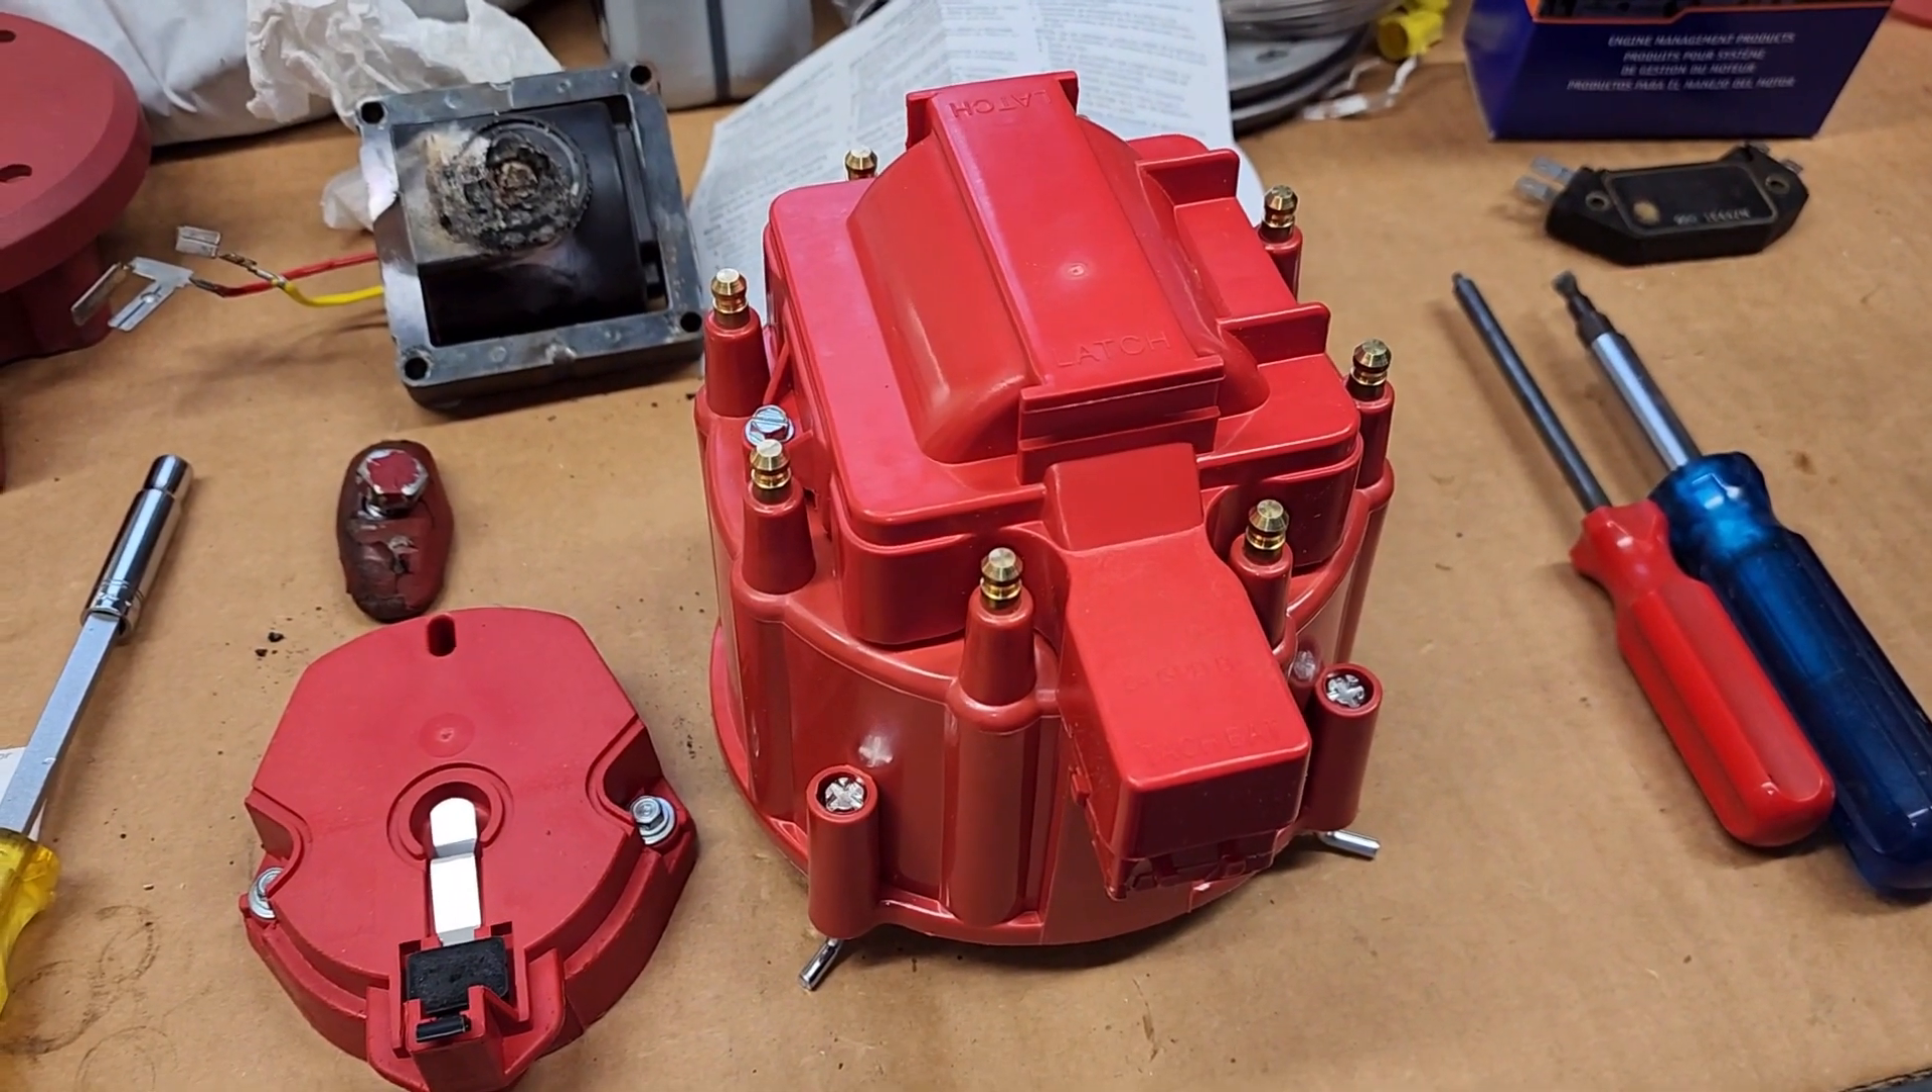Cap is put together now. Got the dust cover on there. It's ready to go.